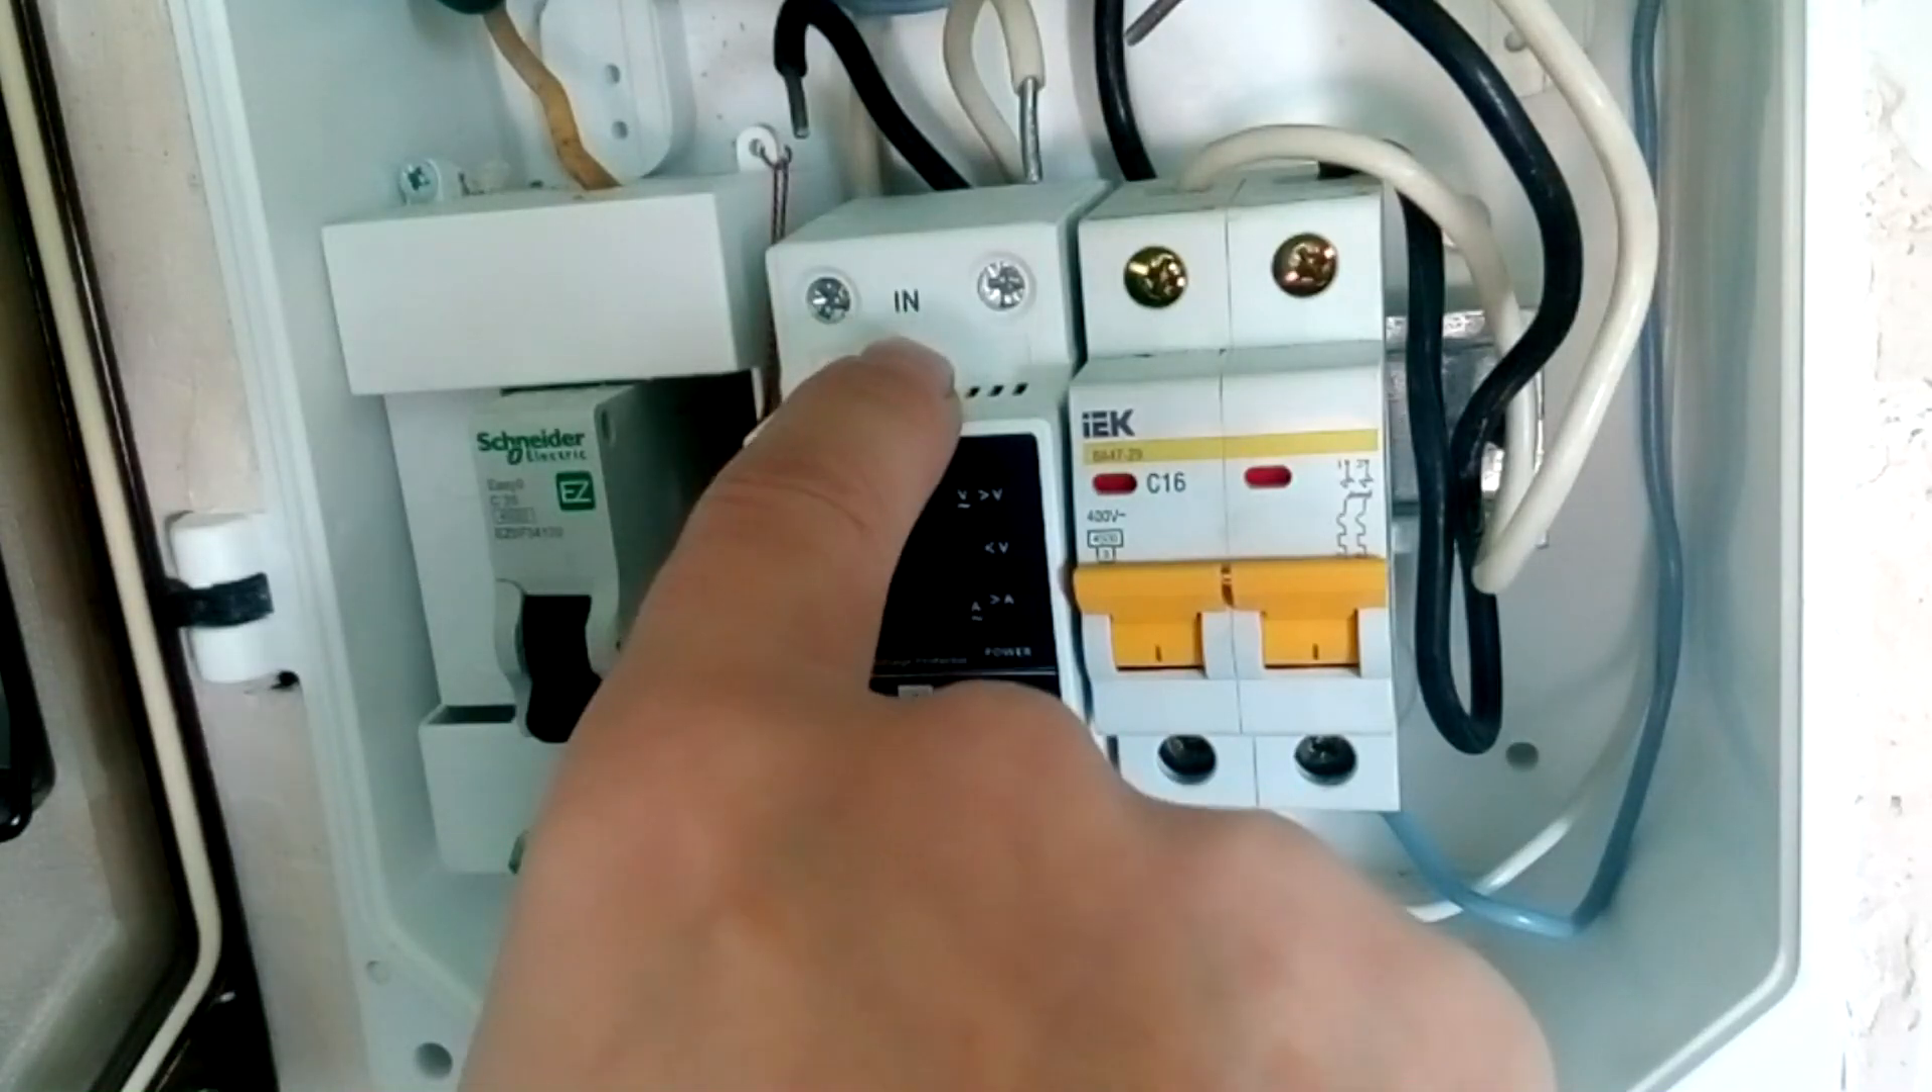Реле напряжения установили. Теперь будем его подключать.